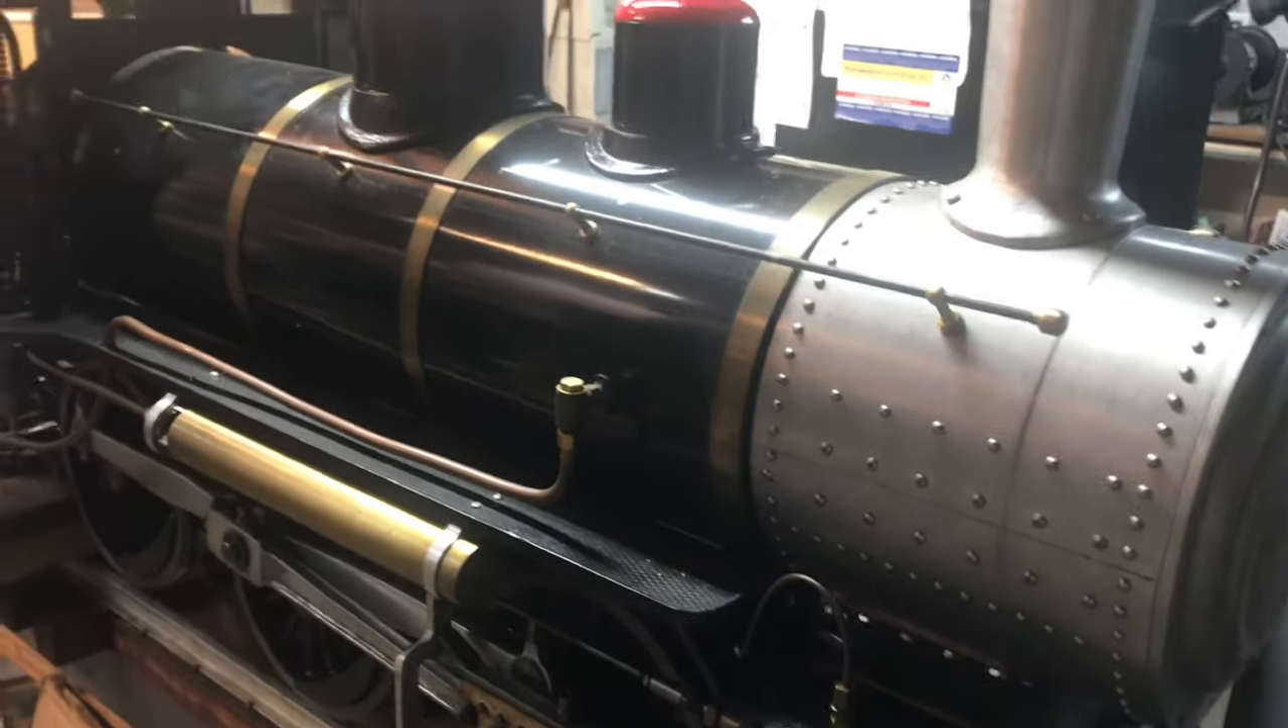And one of the things I wanted to show is, see these brass bands across the boiler? These are strips that I cut out and I fastened on using a little clamp system underneath.